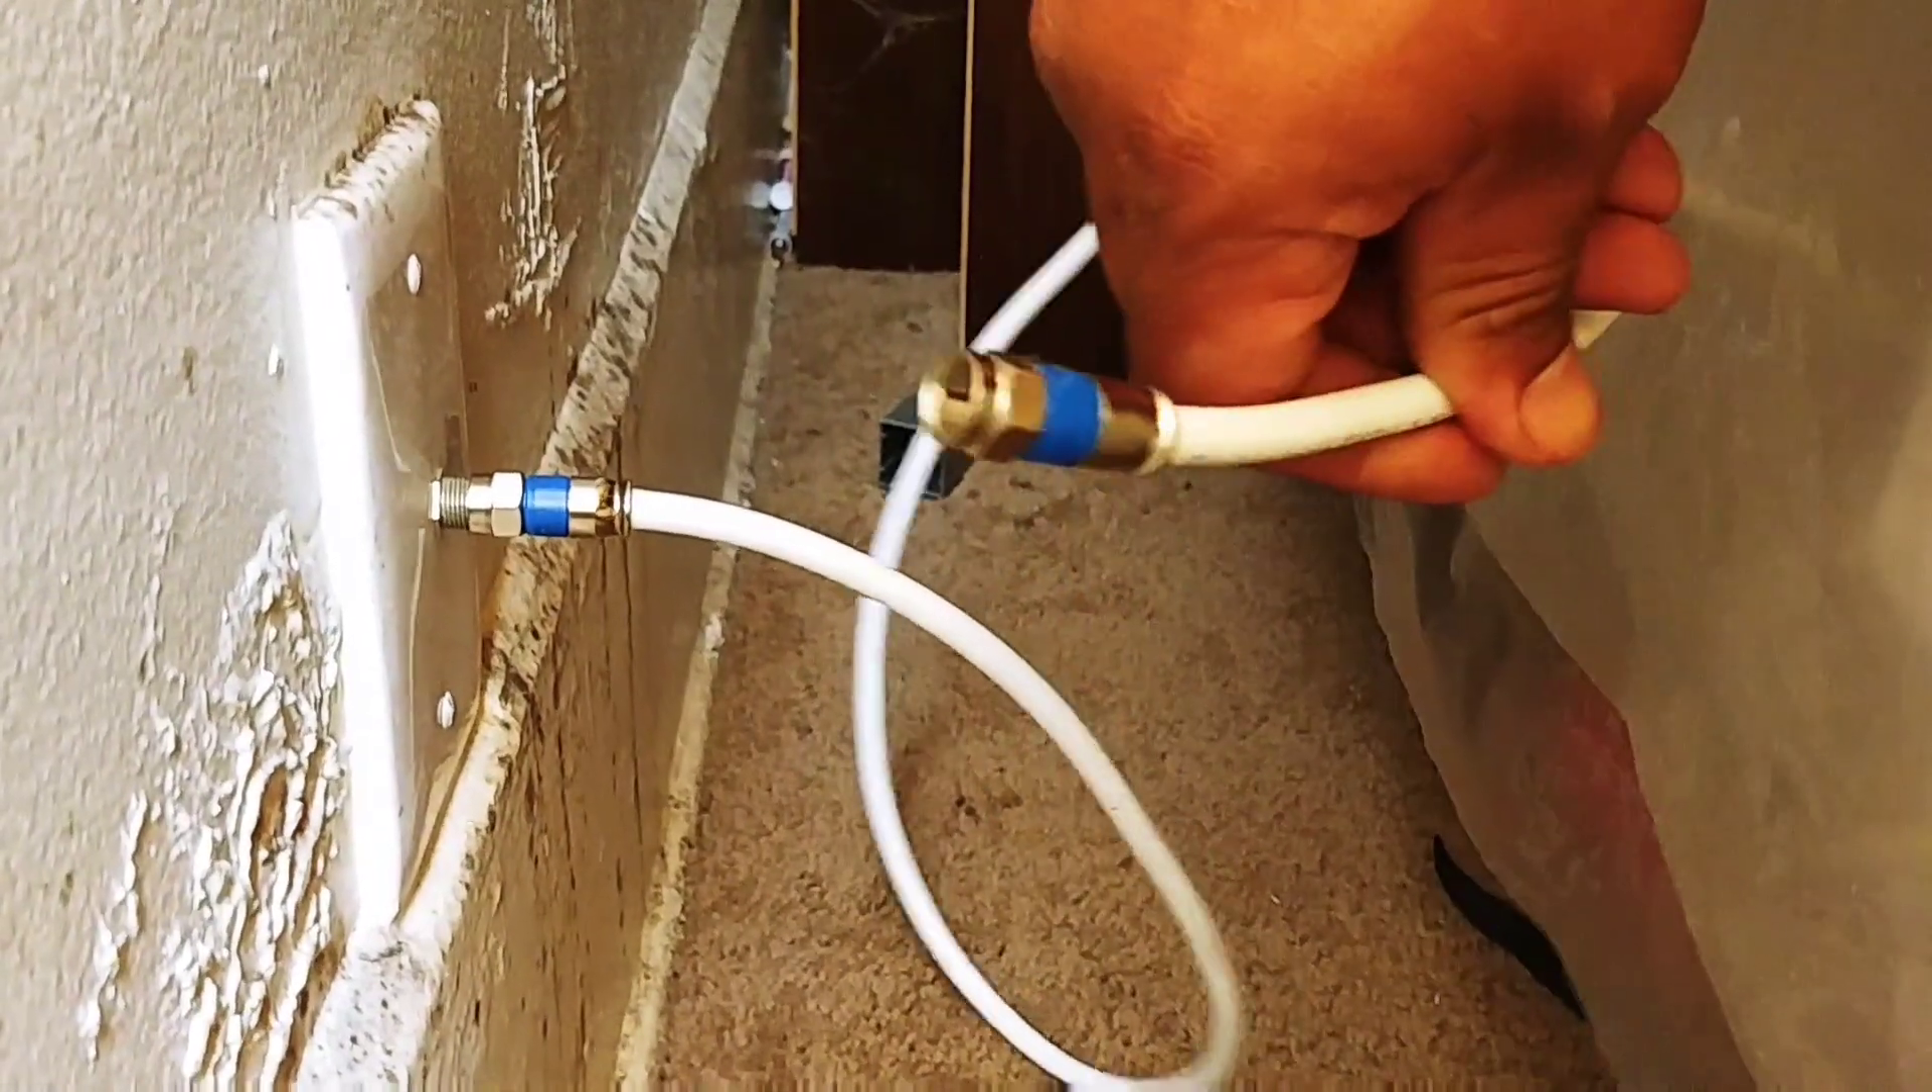I got the fittings on already.